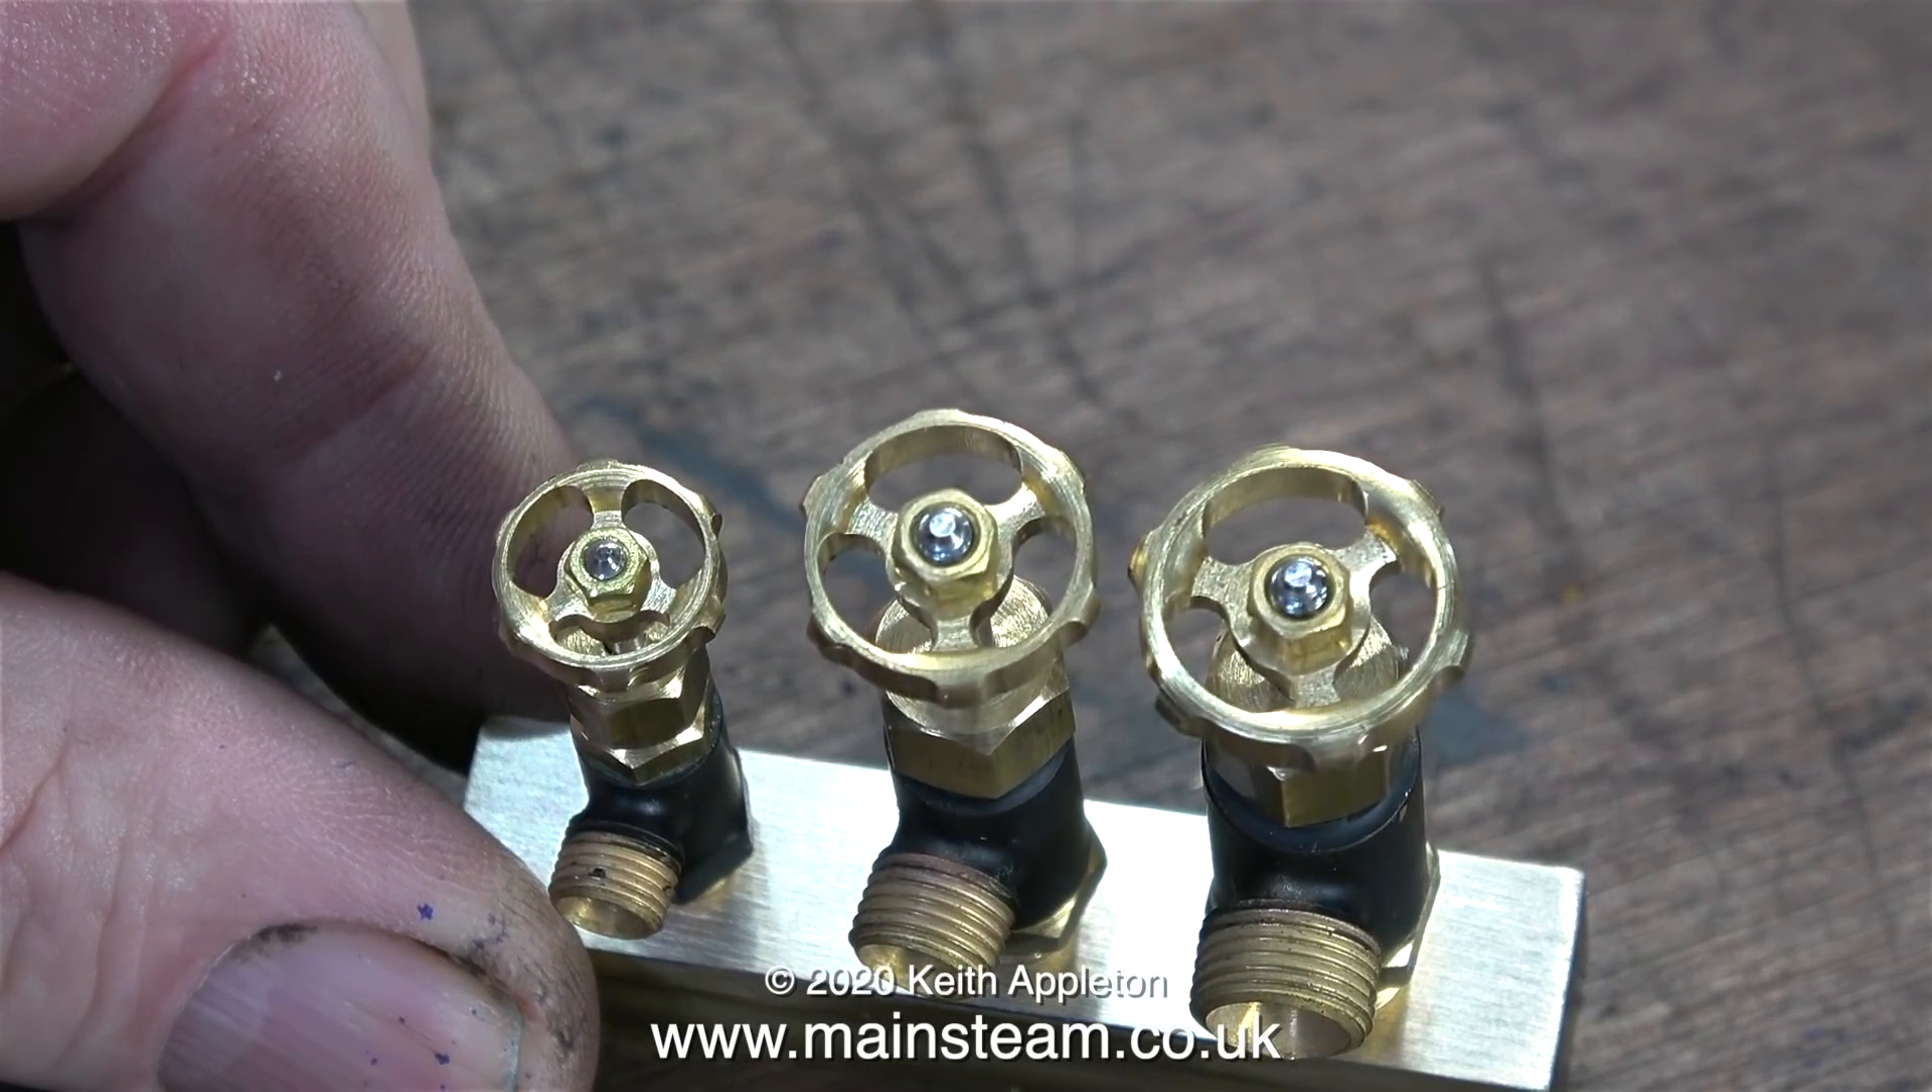Here's a very loose test fit with the steam taps to make sure they fit okay and clear each other.